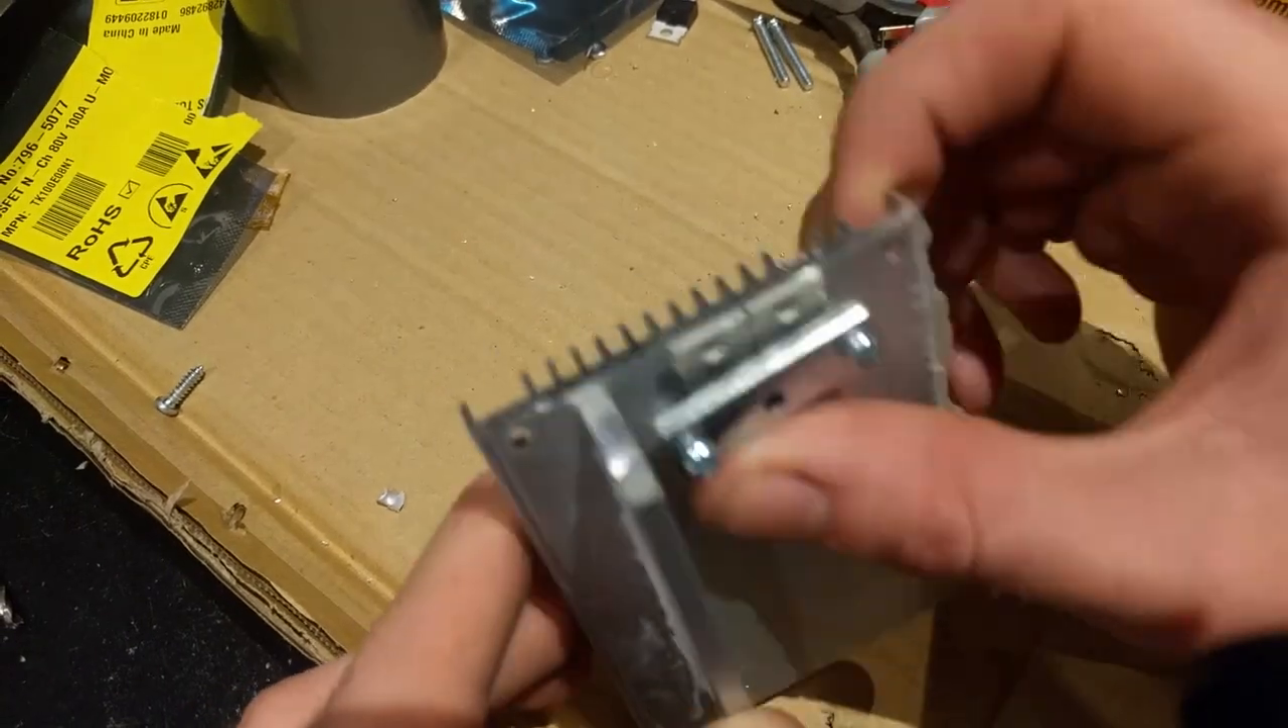I've created this mount on the back of the heat sink where we had some spare space and that's actually really rather tidy.